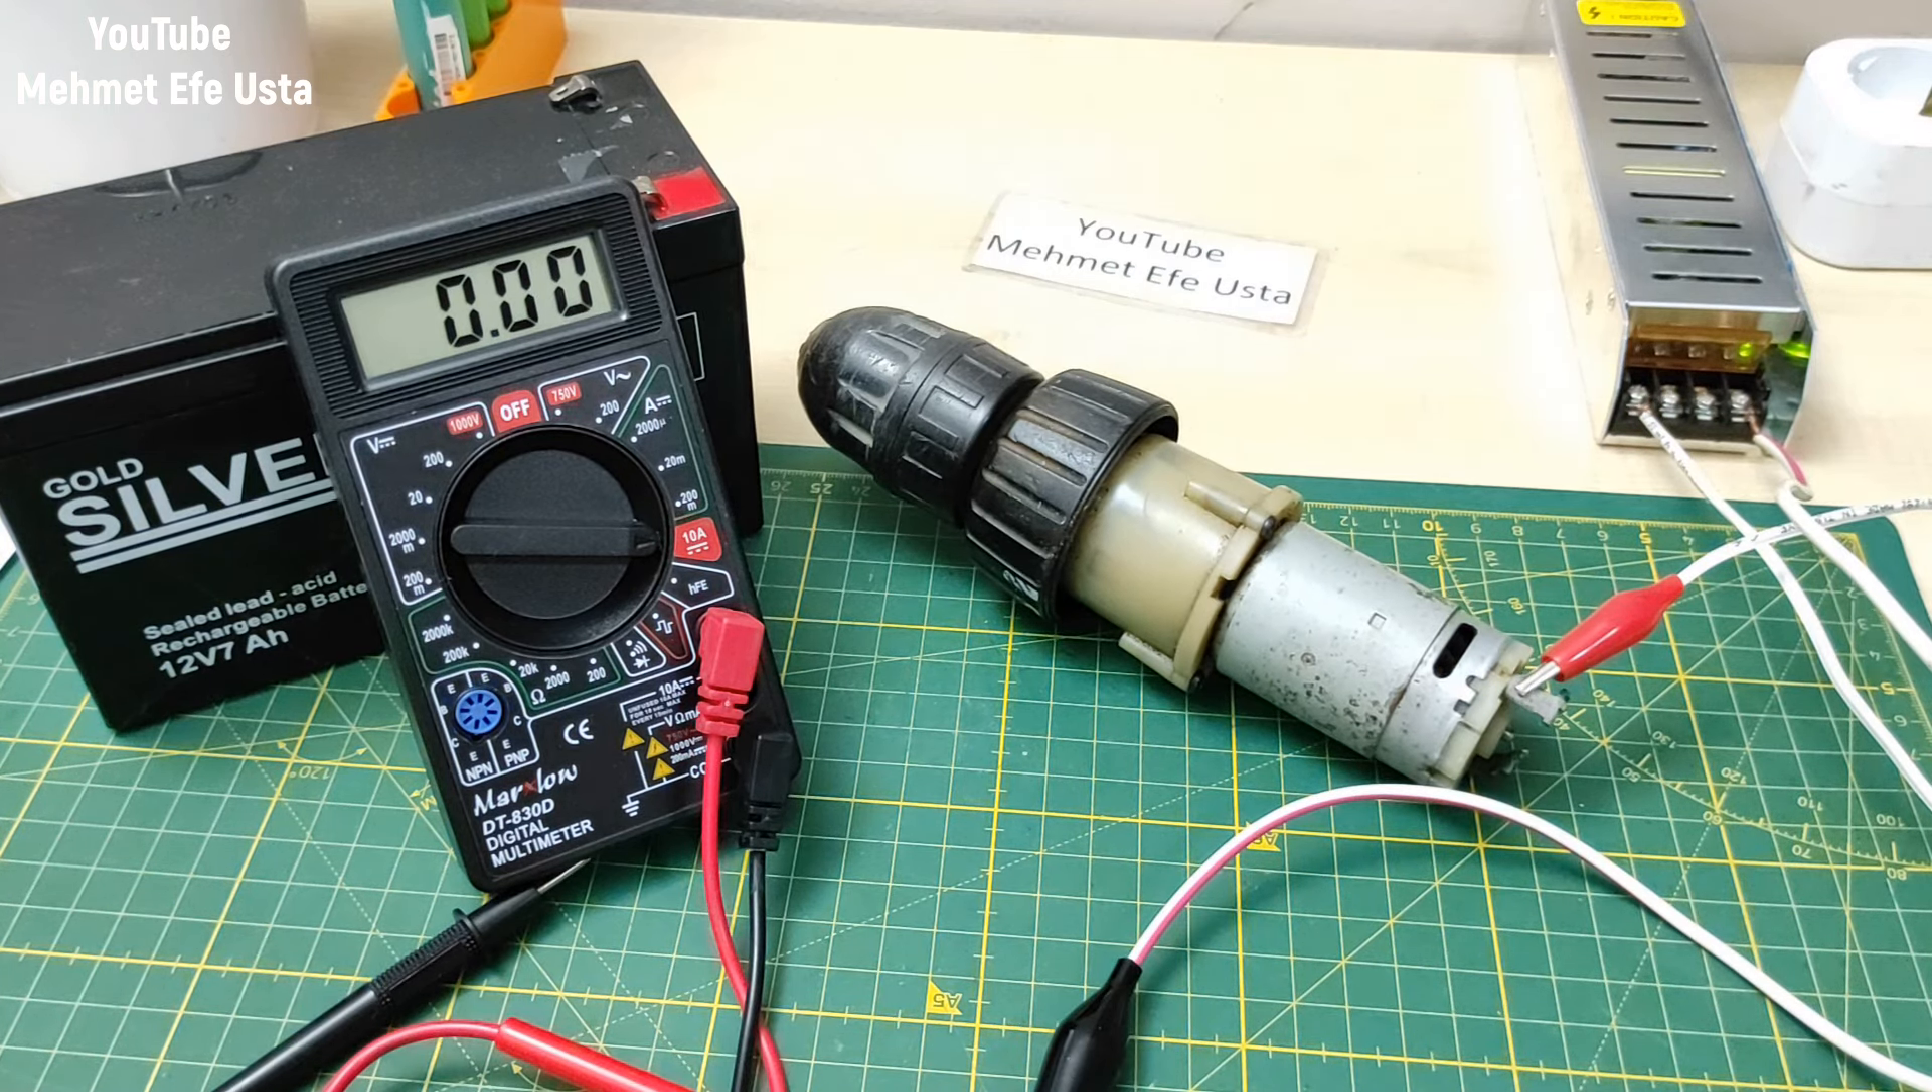Bakın kırmızı kablom matkabıma direkt bağlandı.